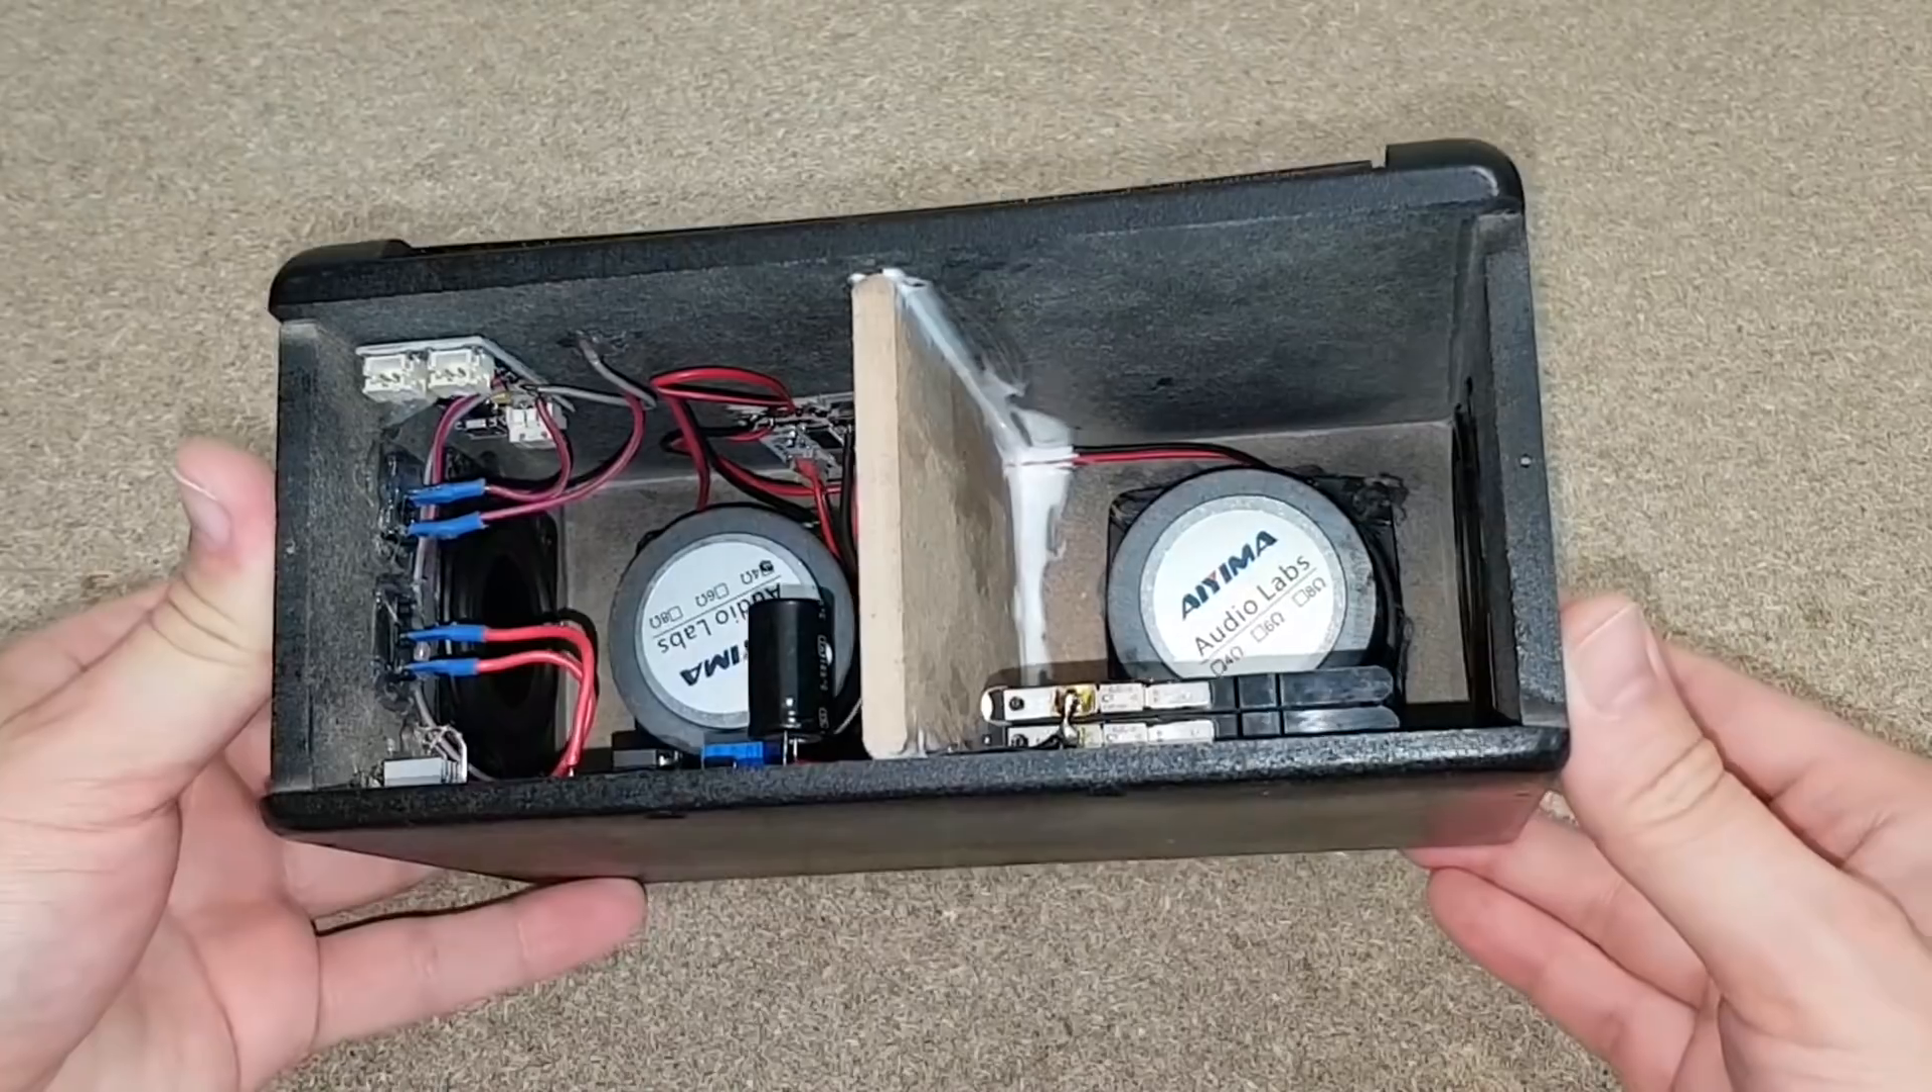The interior is almost finished, I want to add some acoustic insulation.